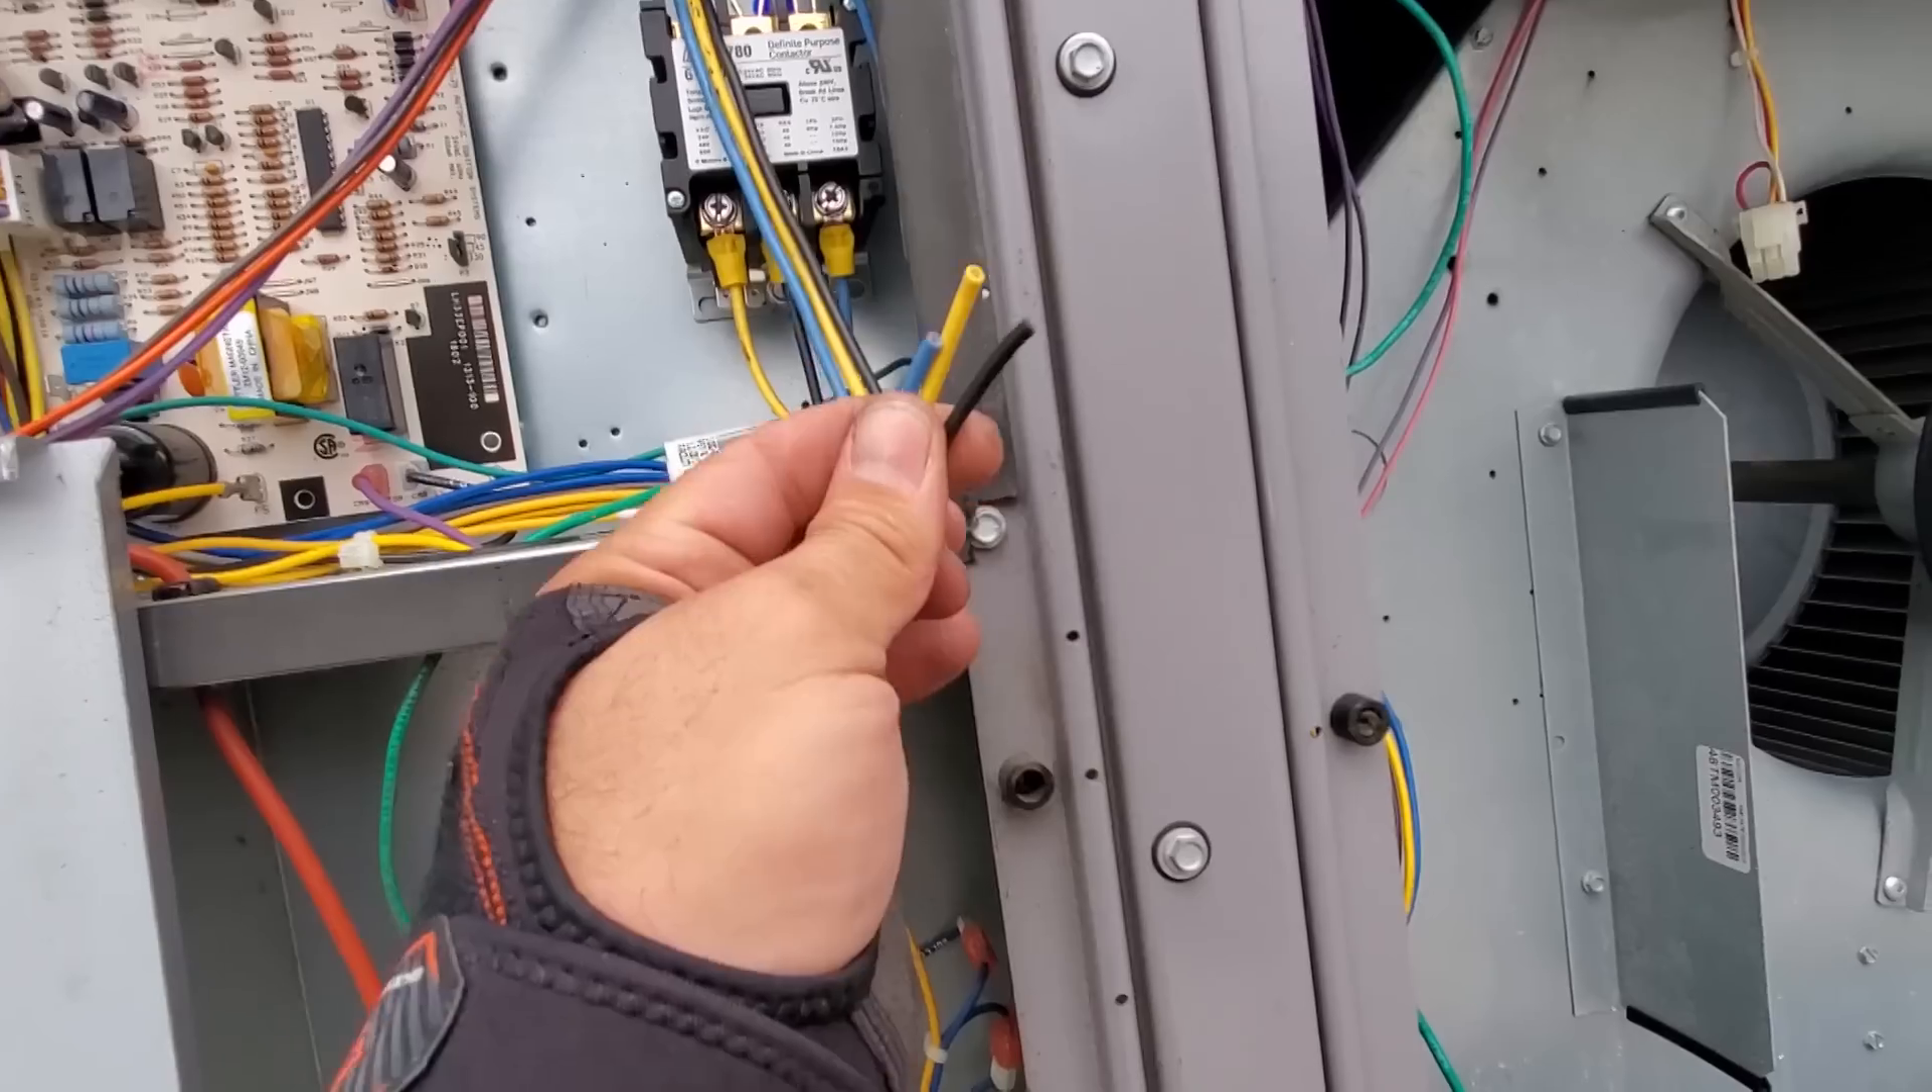Like, for instance, these wires right here, I can't put connectors on them until they're all even.